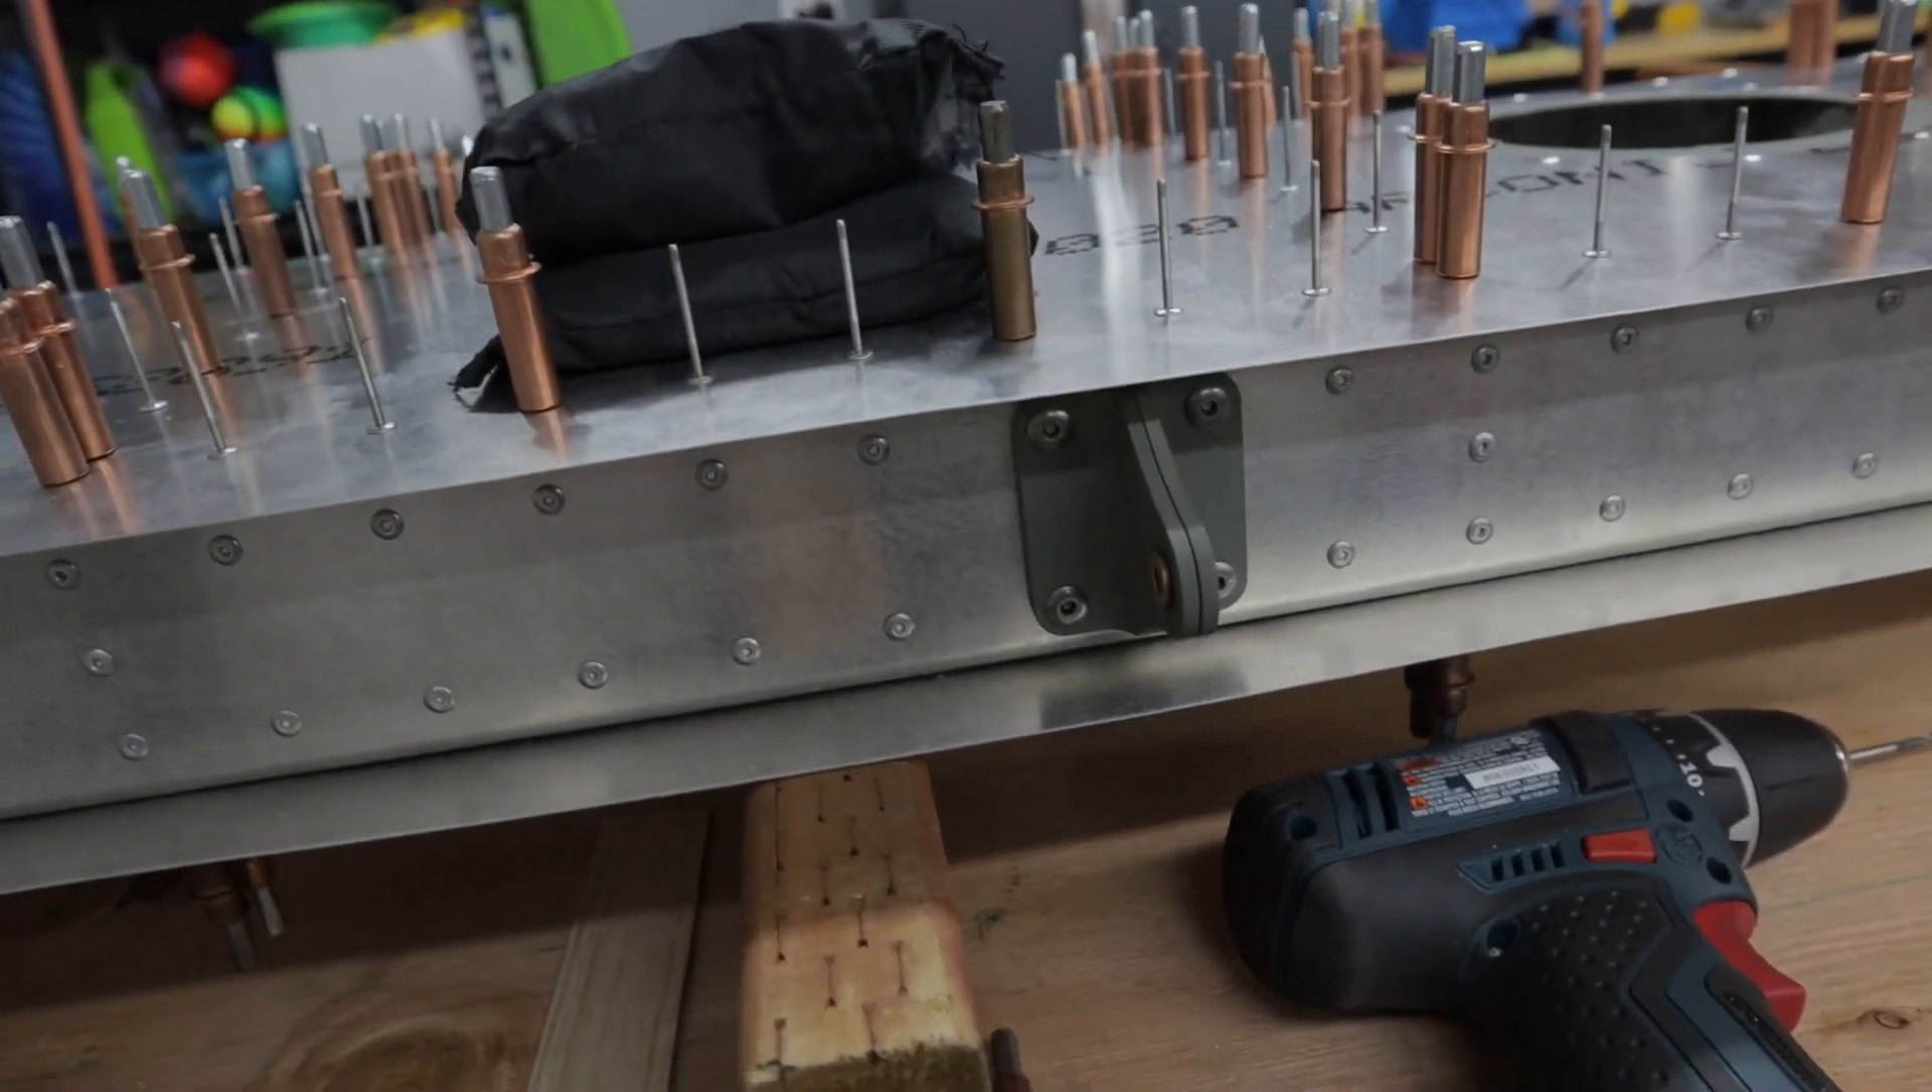And then I went ahead, riveted on the hinges to the spar.